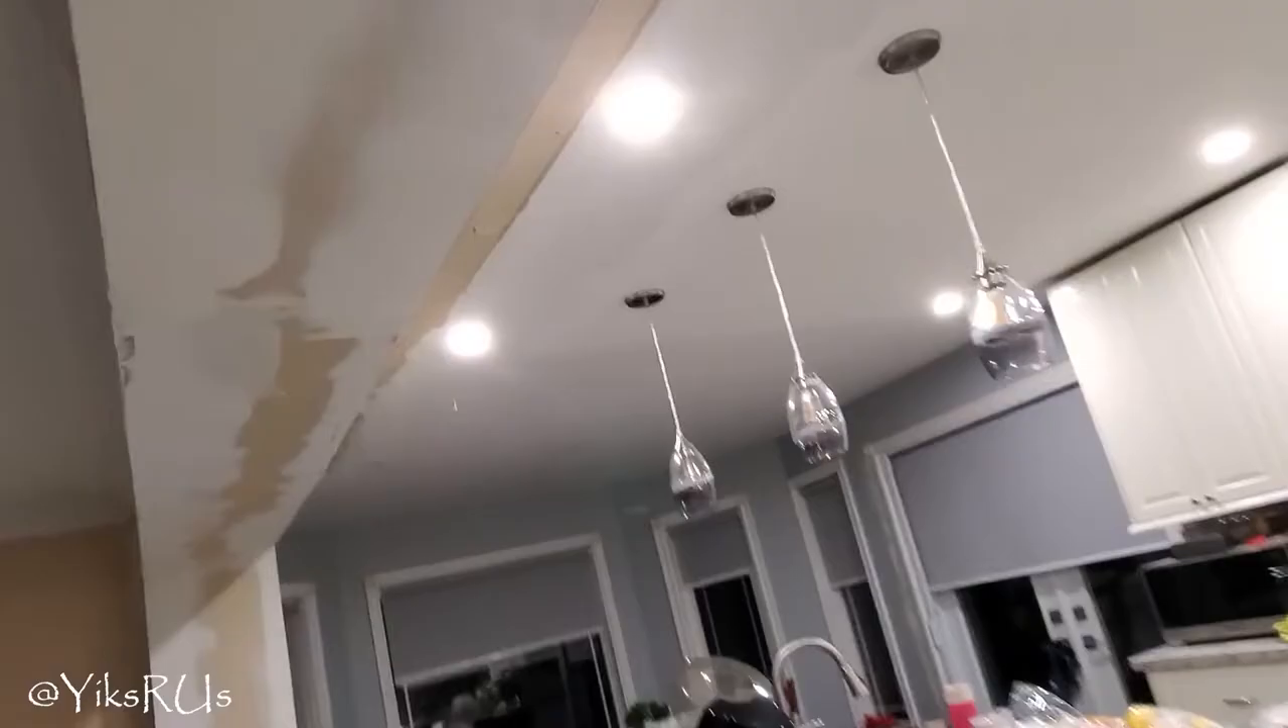Ooh, ceiling is still isn't done yet. The drywall is not done, but we got new lights installed.